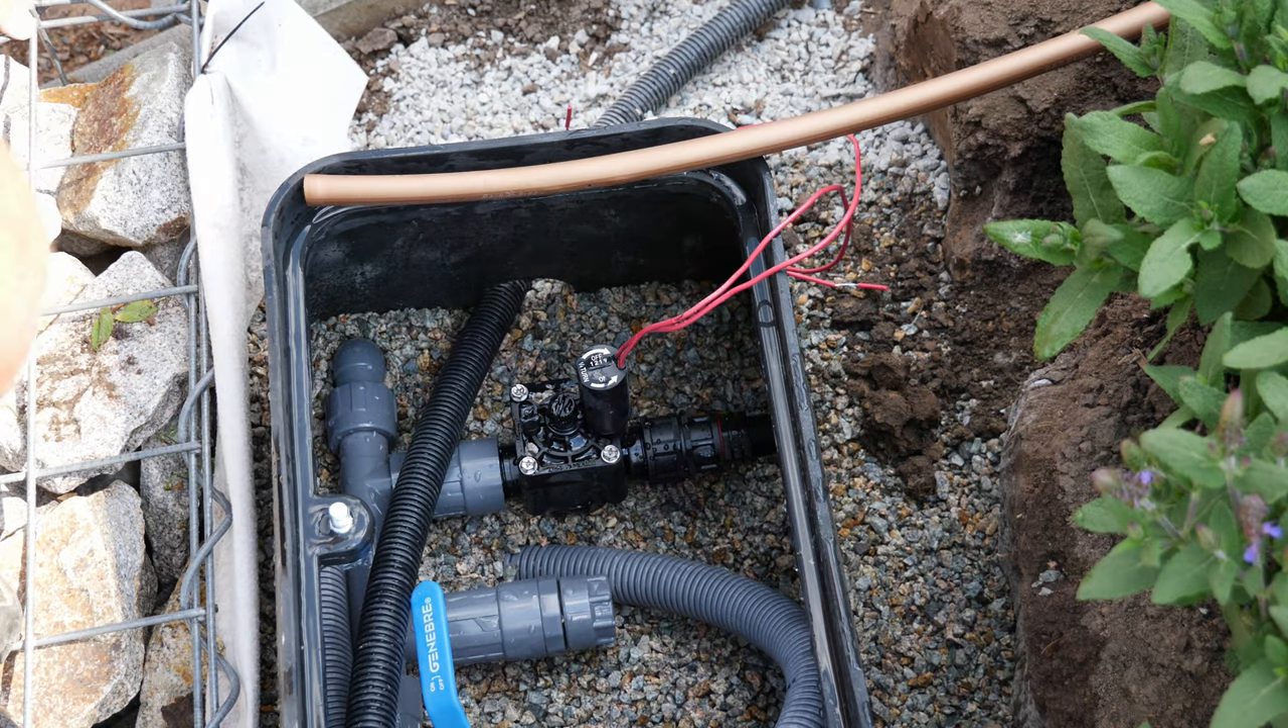Der Verteiler ist eingebaut. Ihr seht das Magnetventil. Und nun fehlt nur noch der Tropfschlauch.